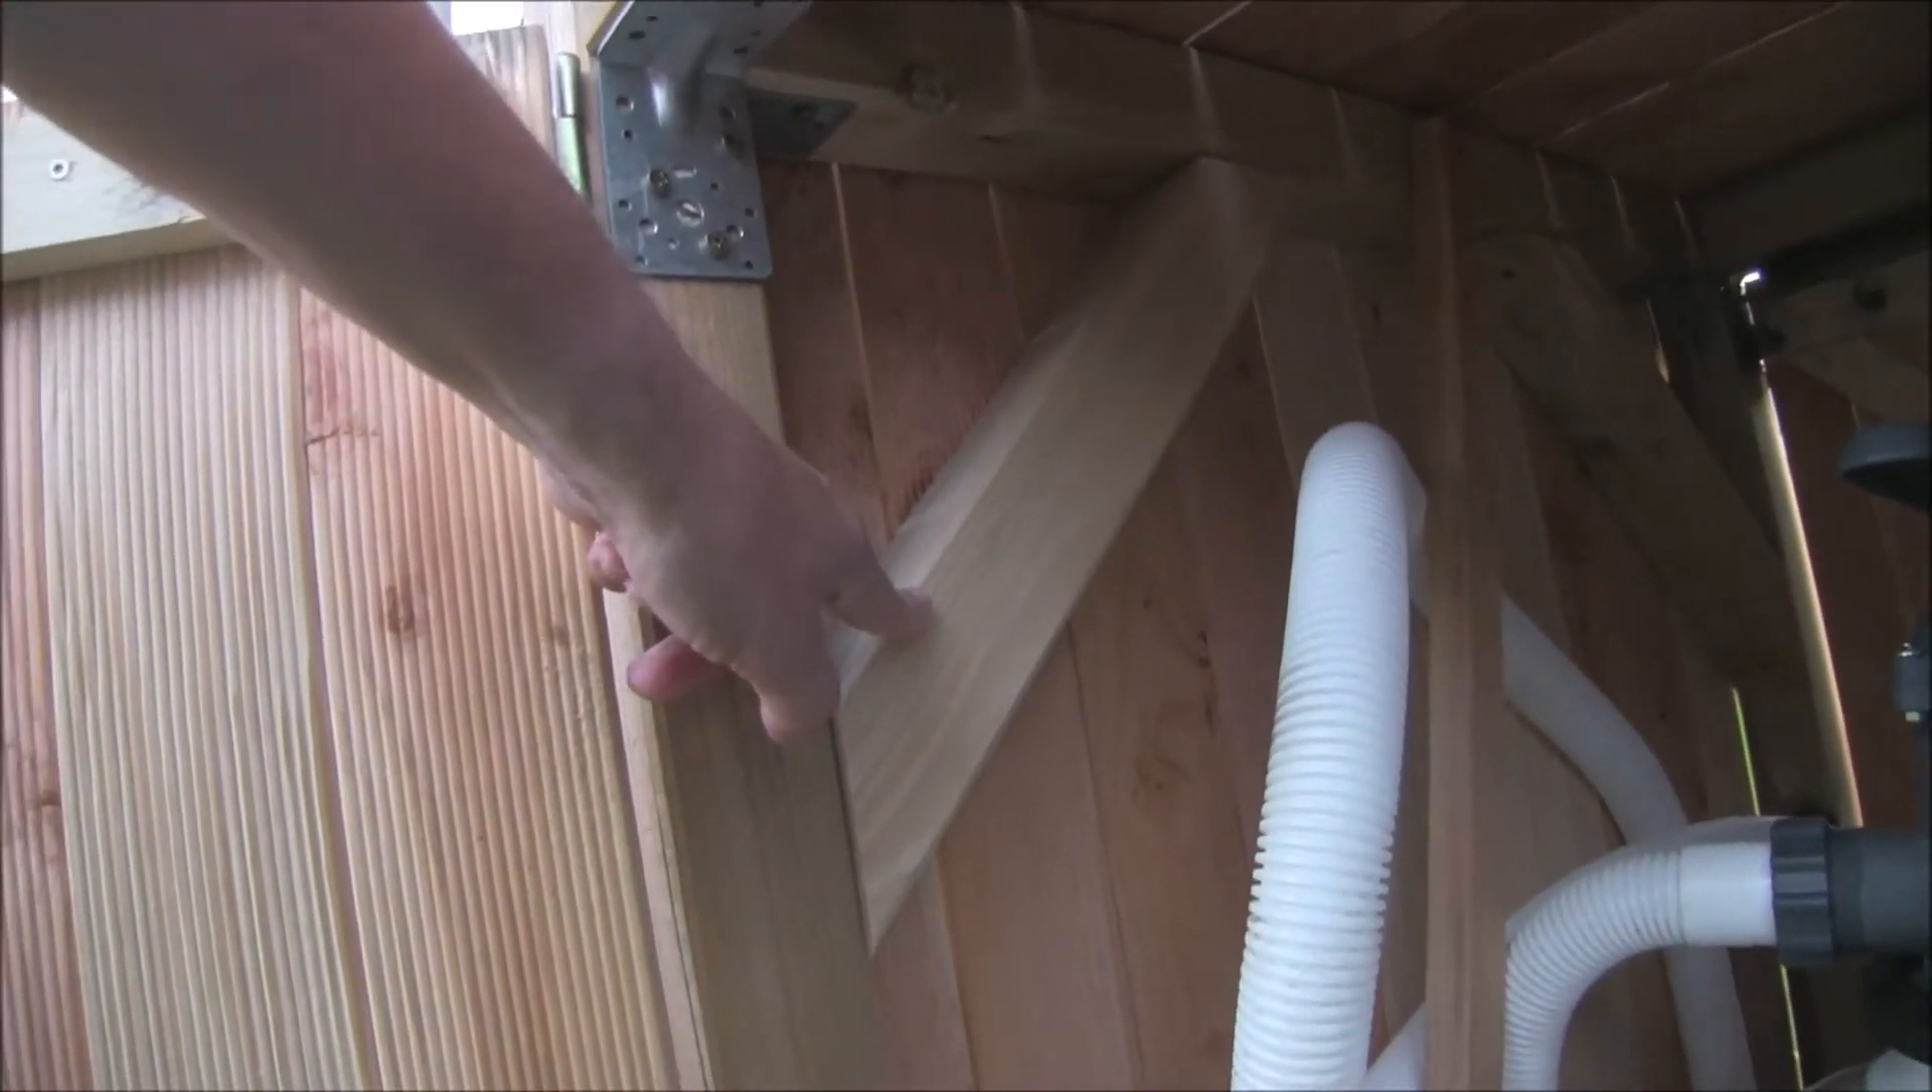Damit das stabil ist habe ich innen drin noch die diagonal streben hier eingebaut.